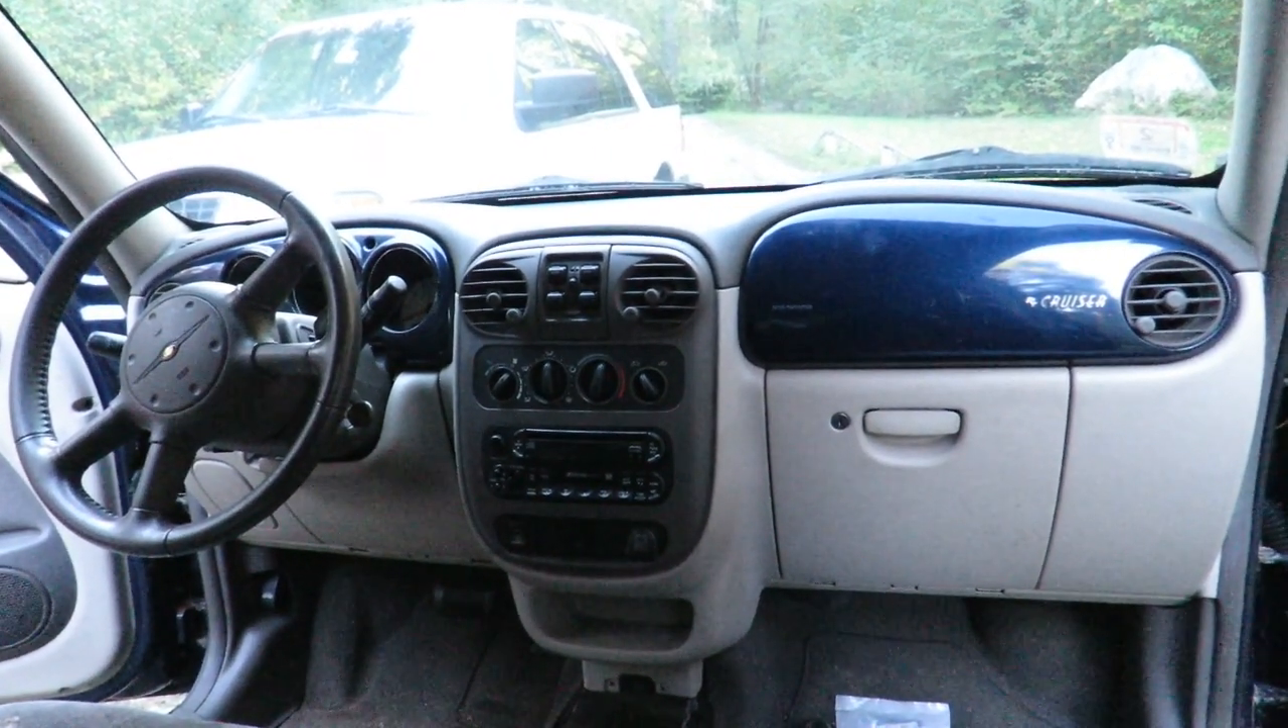There we have it the dash is all installed.